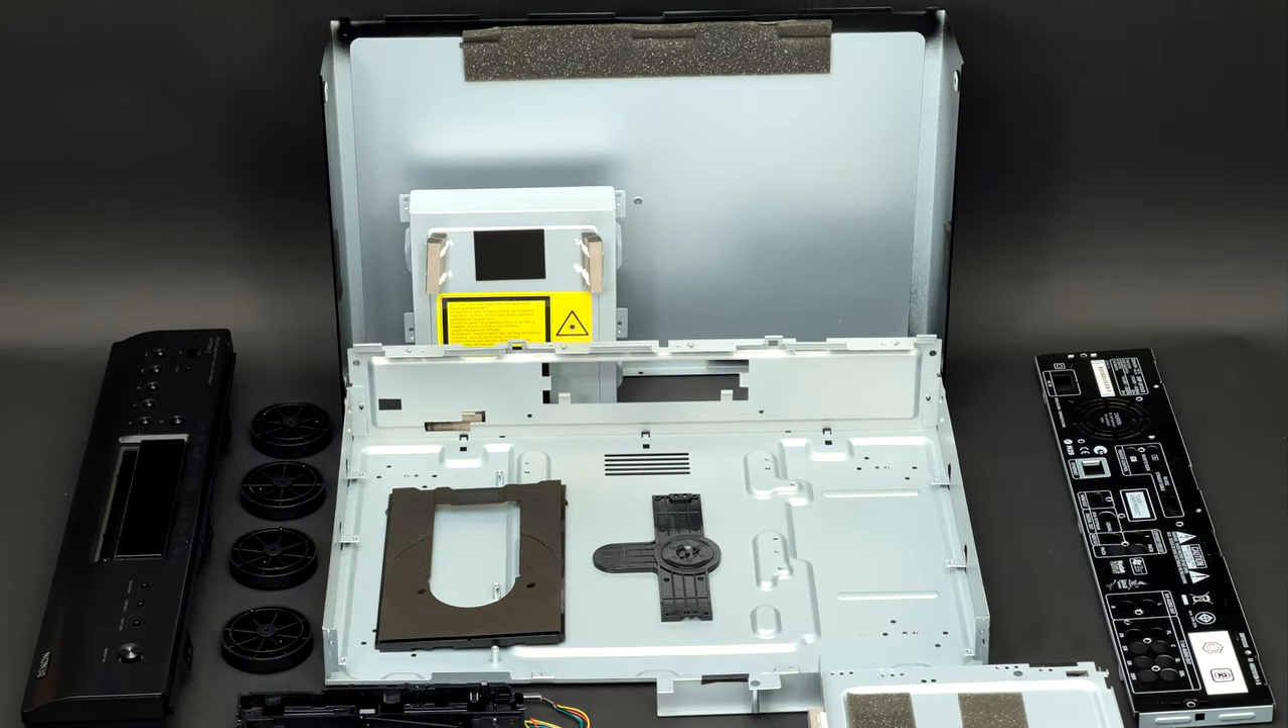Now Denon DBP 2012 UD is fully disassembled.